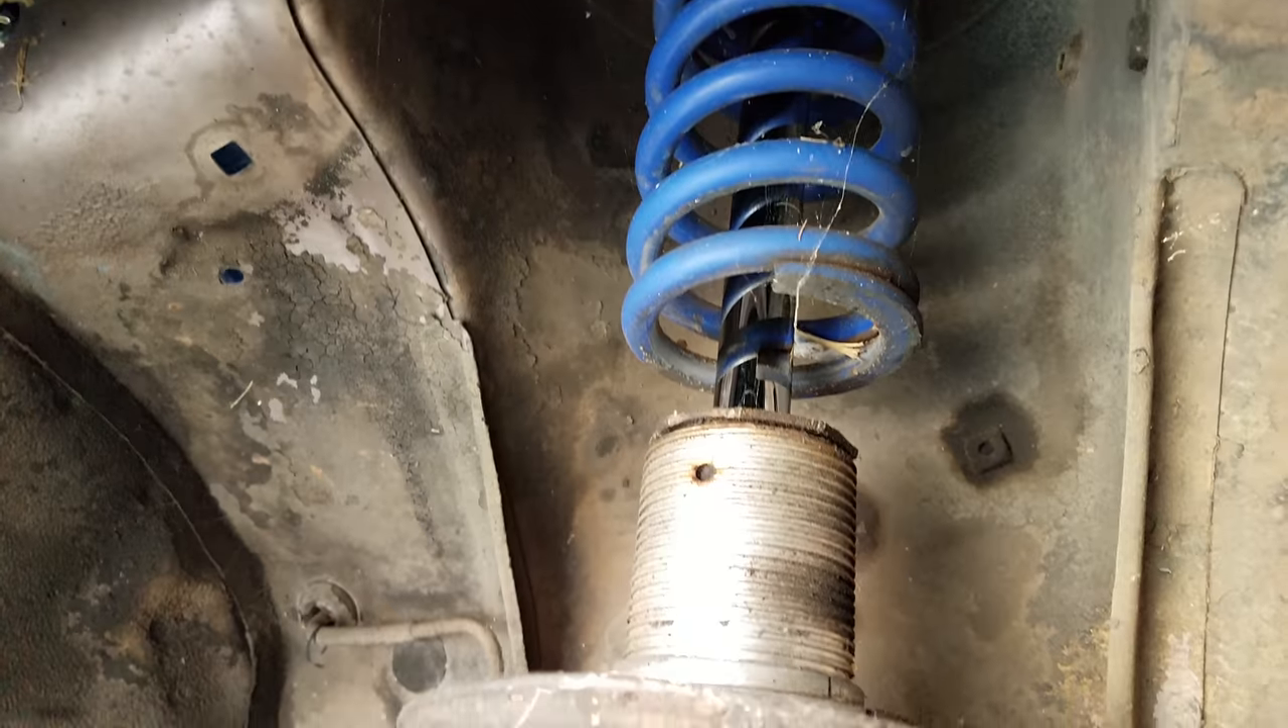You can see the spring is just floating up in the air too much travel on this stock shock.